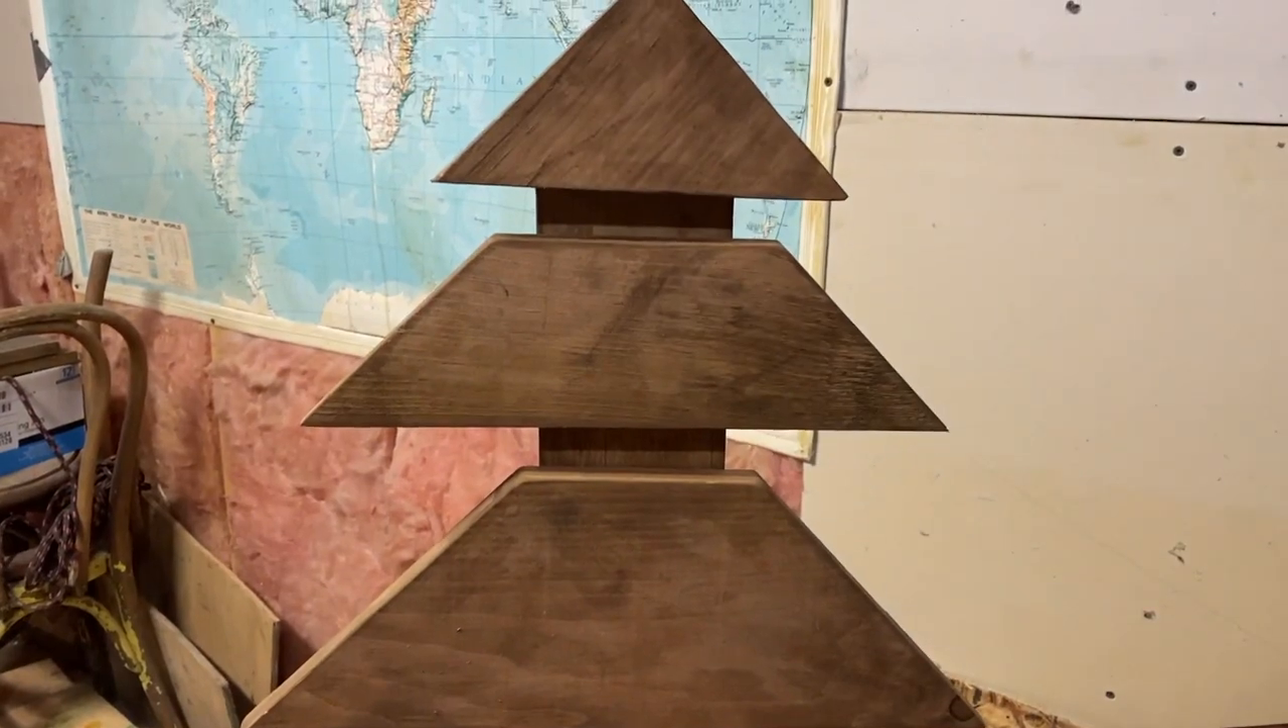We've got all the pieces on and everything is stained and sealed up nicely.